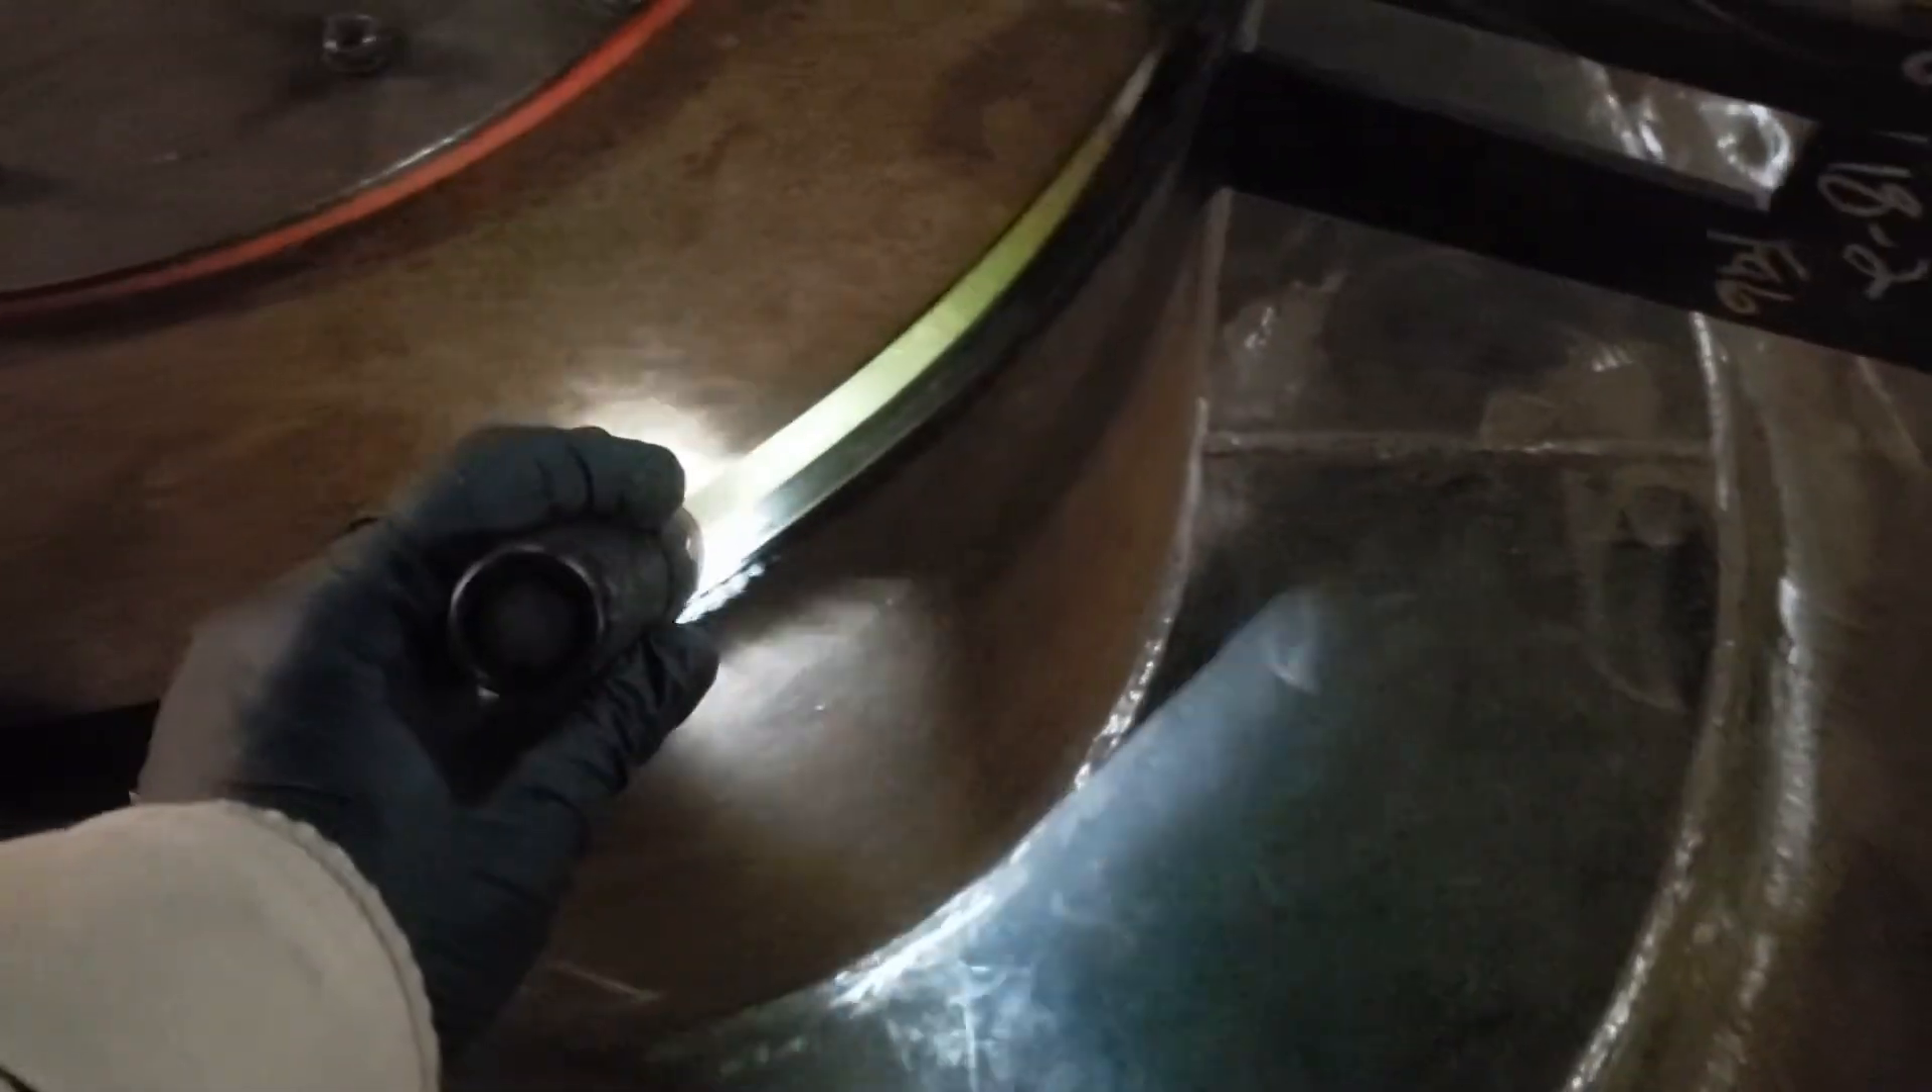Notice the lid doesn't fit all that well. It's designed so that it can move back and forth to seek the best alignment, but you see that it's got a little bit of a gap.